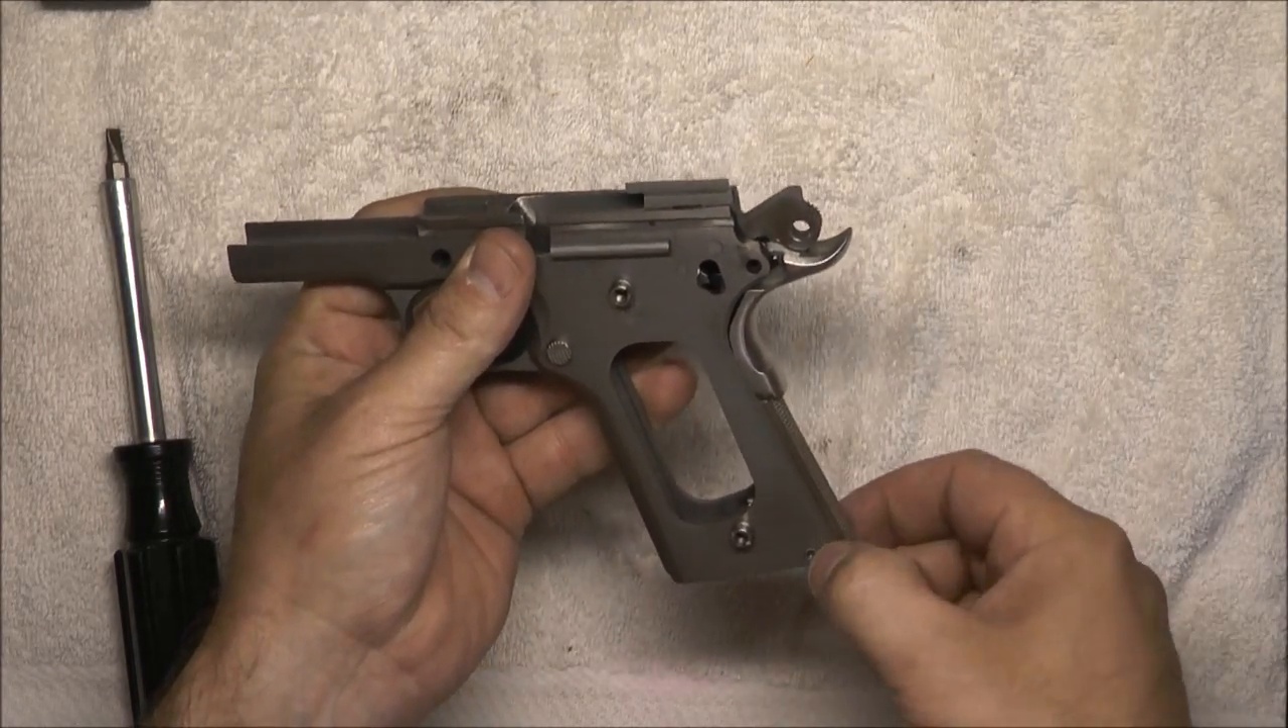Okay, we've got the grips removed.